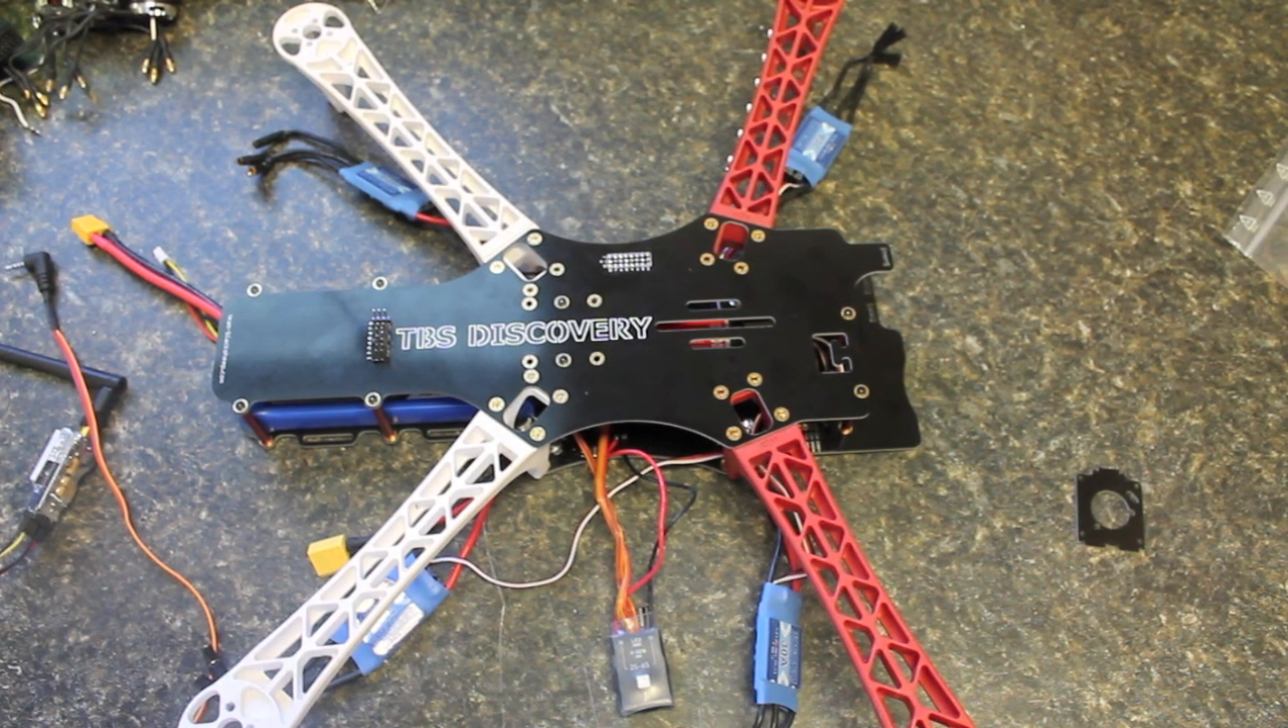I've put the f -450 arms in place and going to mount them and then tighten everything up.